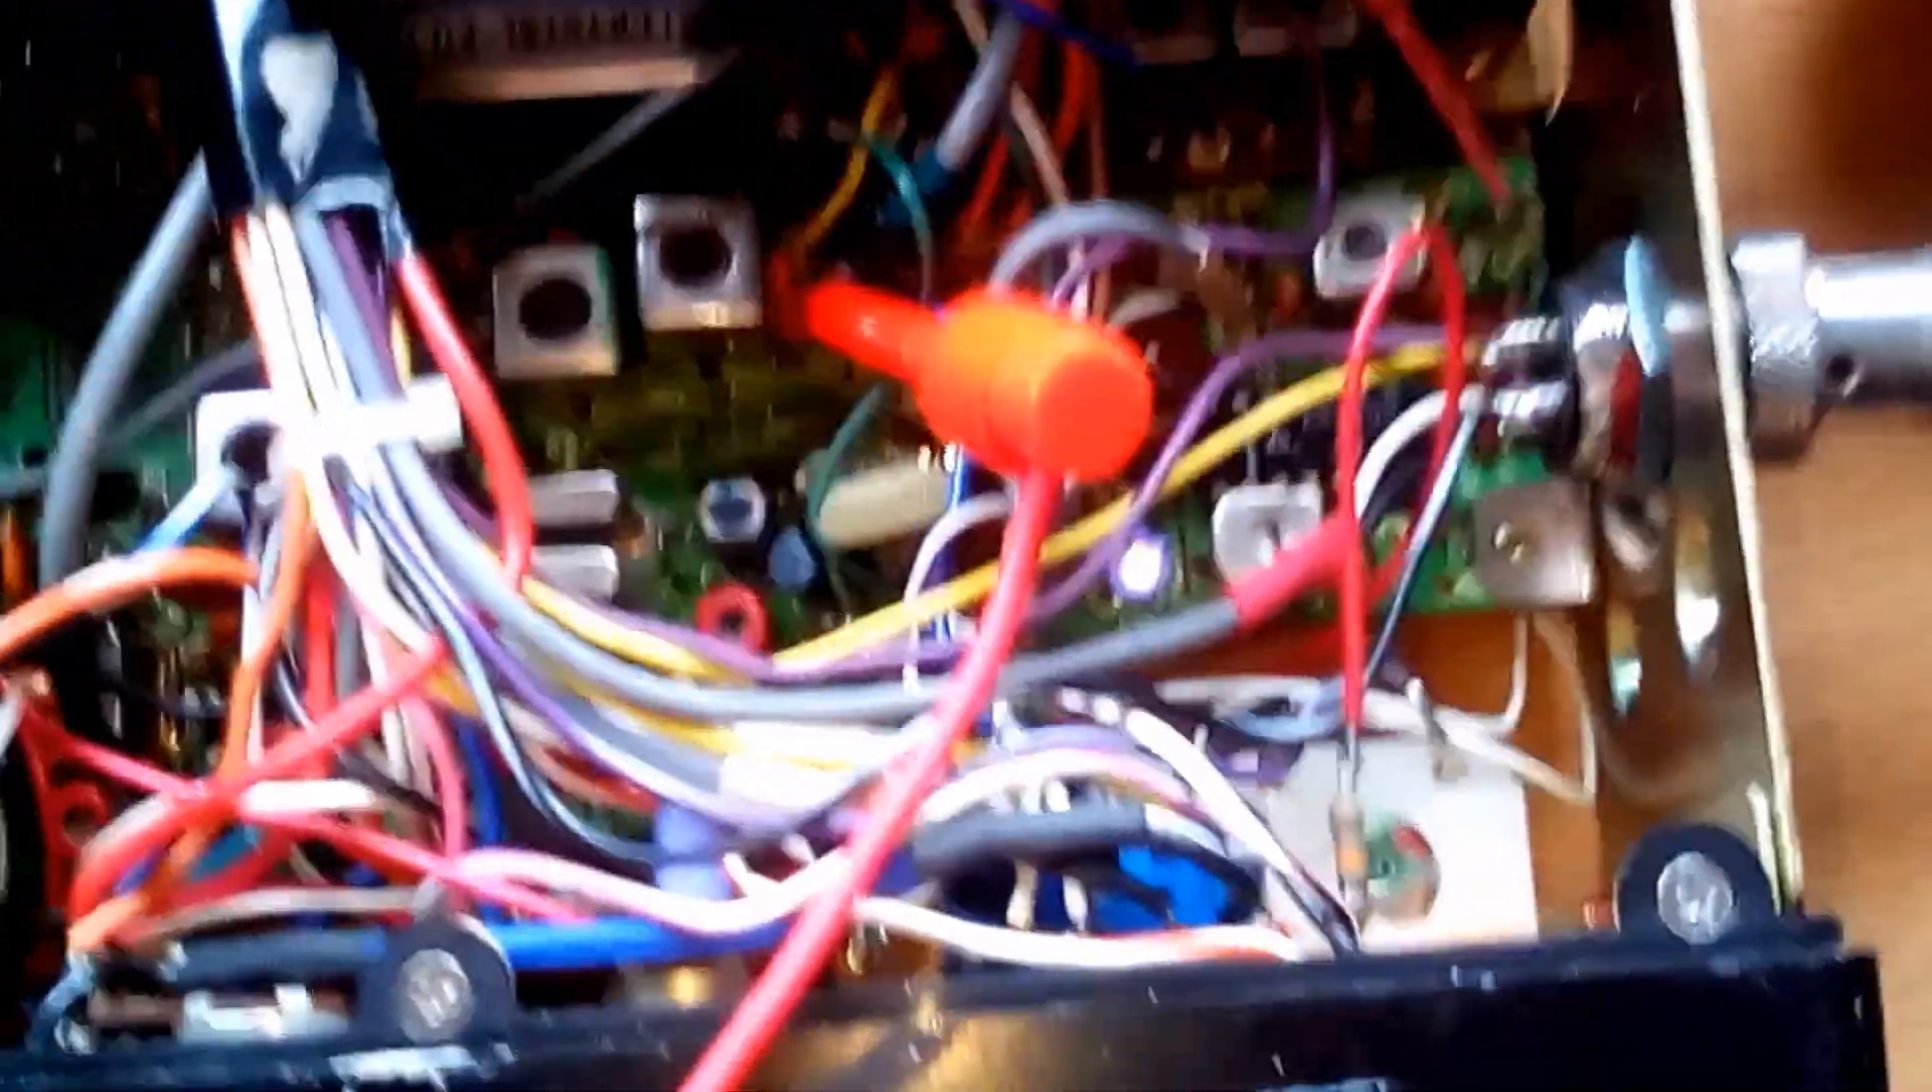Okay so now we've got the top of the radio off.